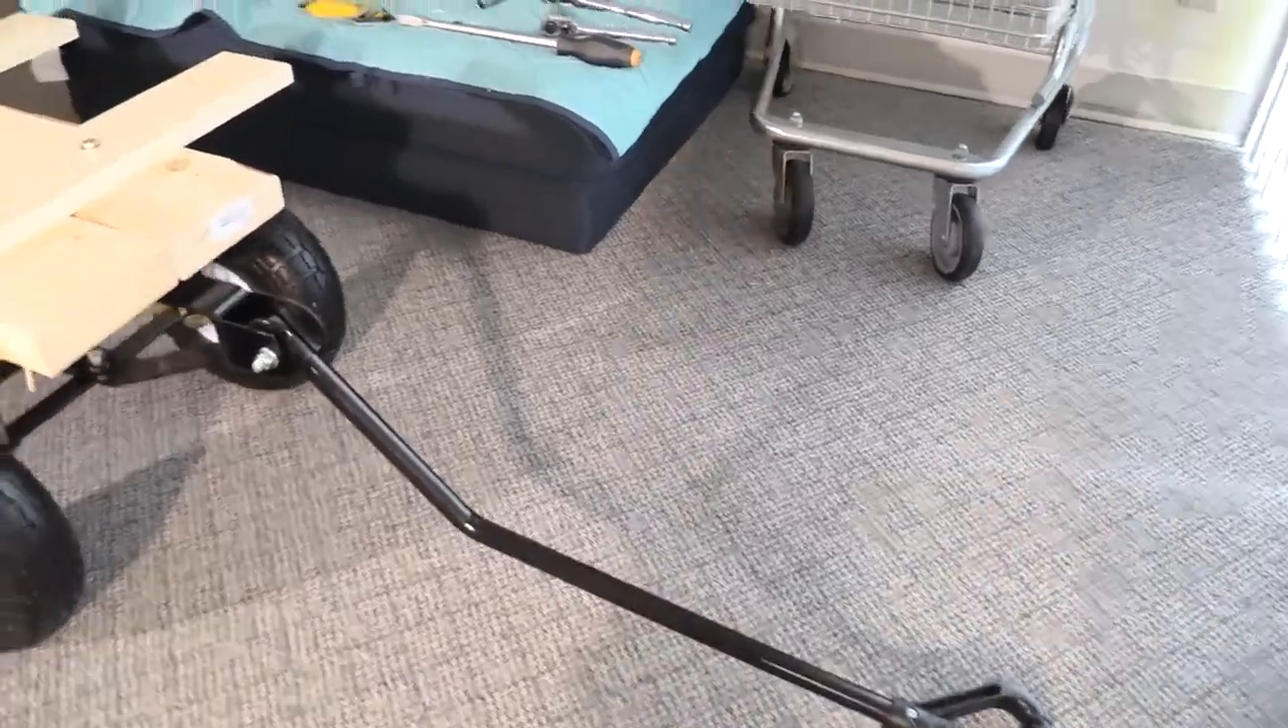Well as you guys can see I finally got the handle attached nice long handle that's gonna go straight on the back of my rad runner electric cargo bike whenever it arrives.